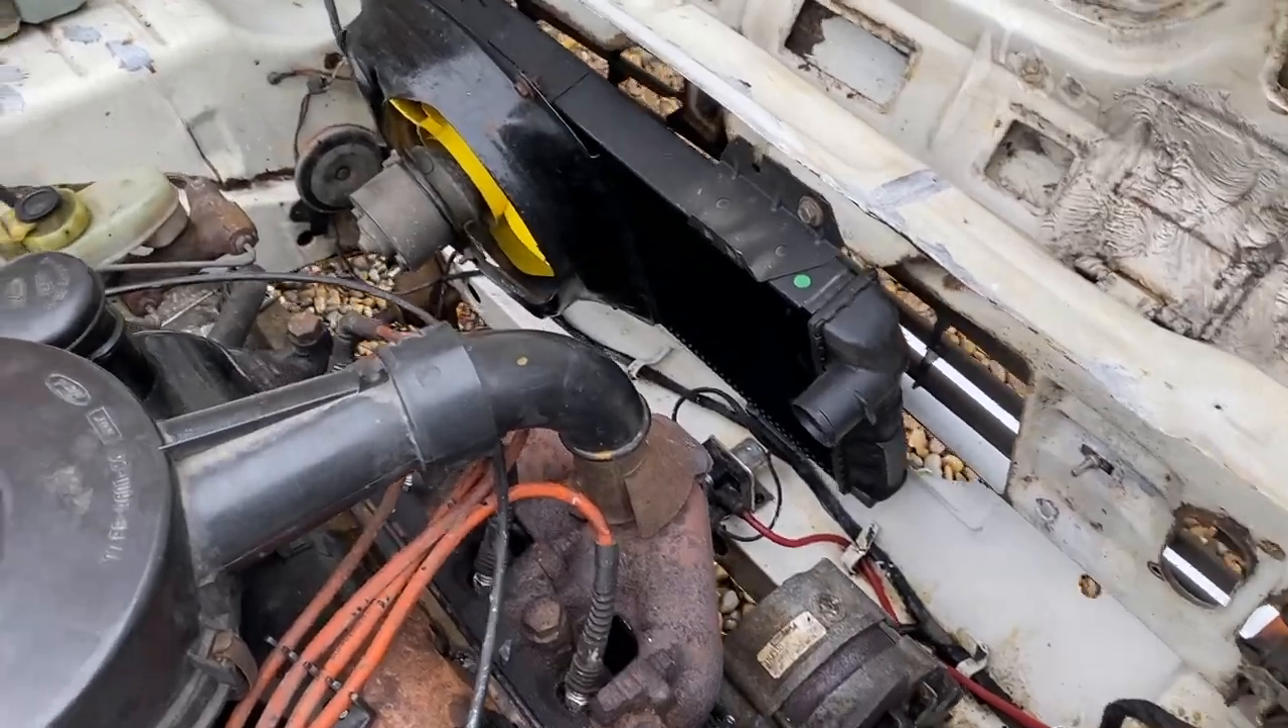We have a radiator in place.